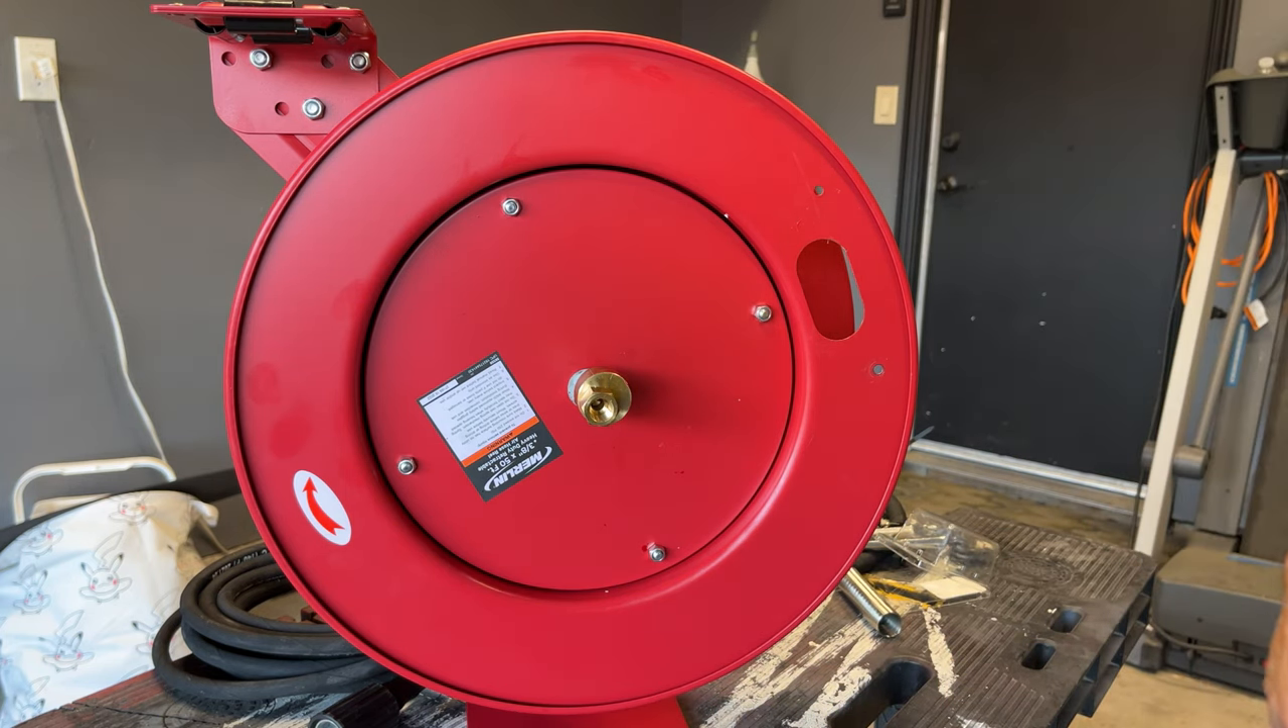And now our air hose is officially off.